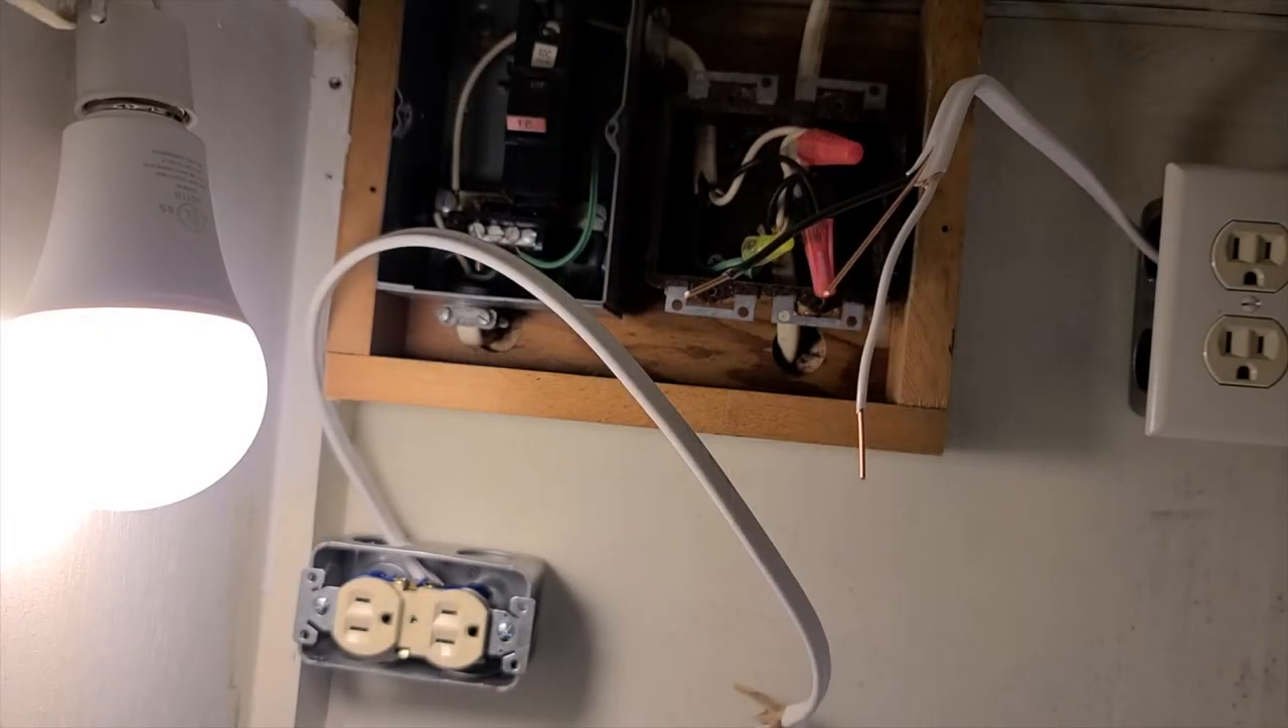As you can see I've added the second outlet right here.